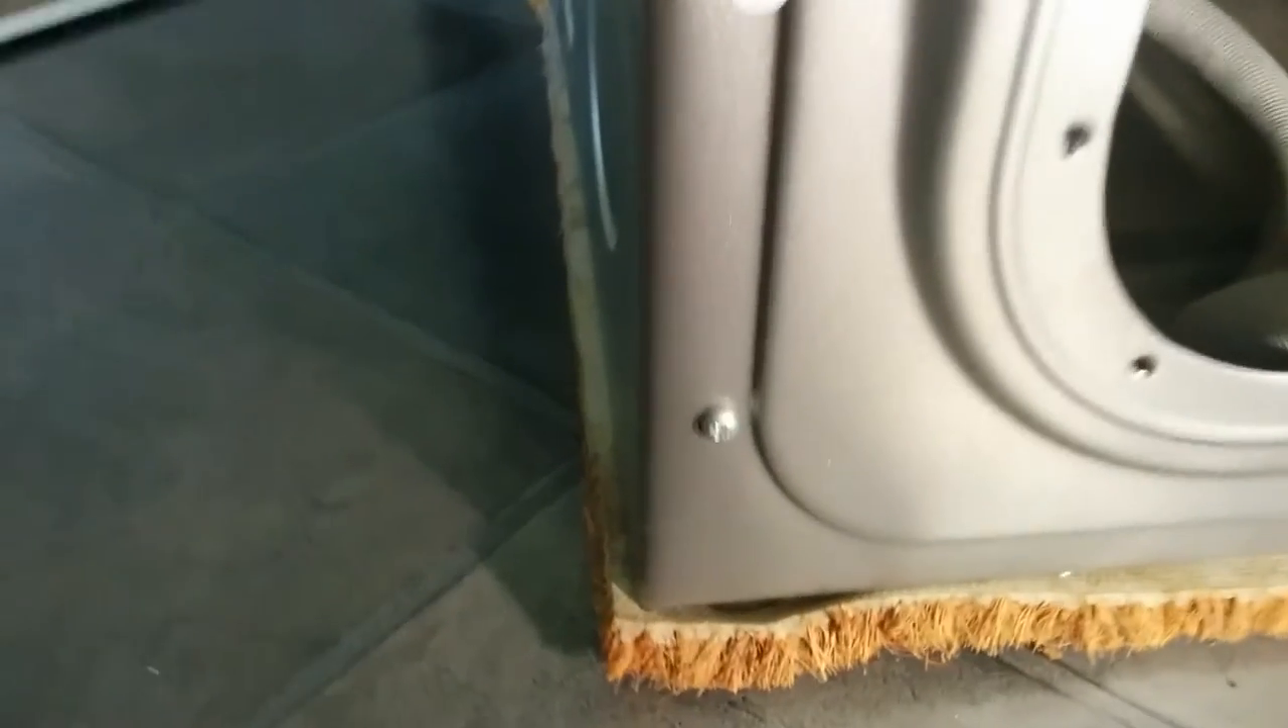There's one more screw here now i think this is the one that actually holds the module inside.